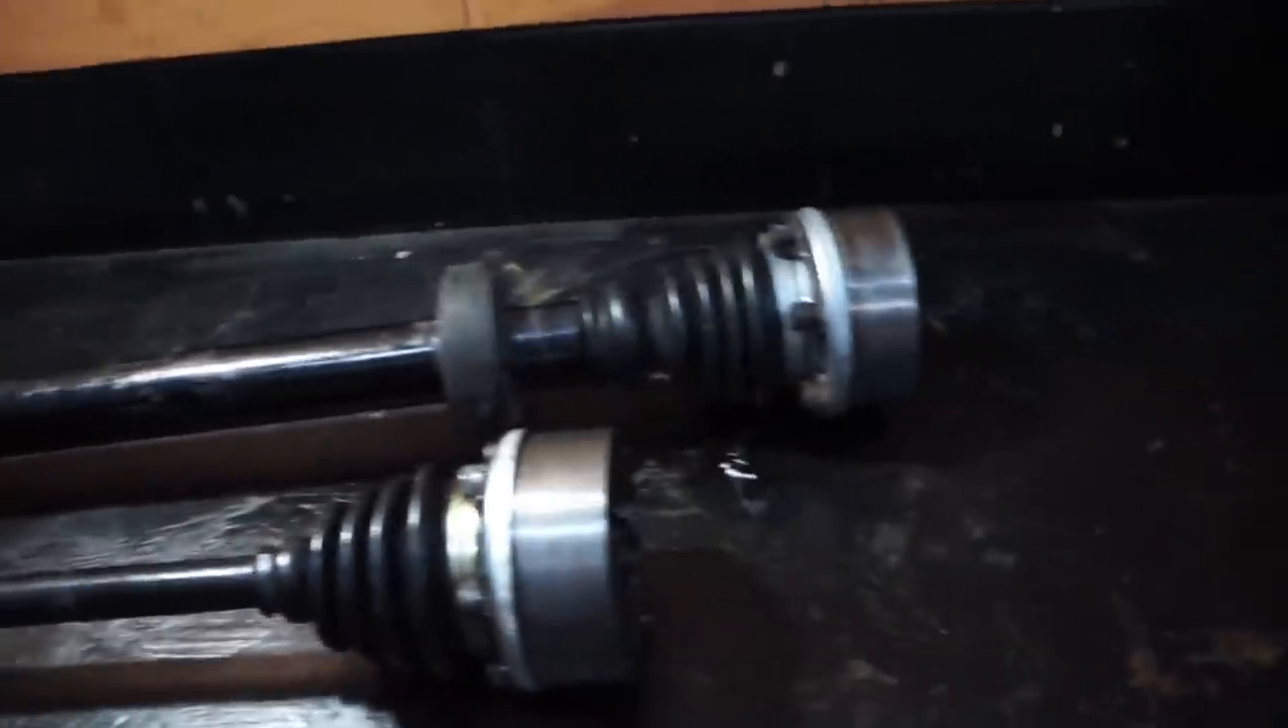Já coloquei todas as coifas, tudo bonitinho né.